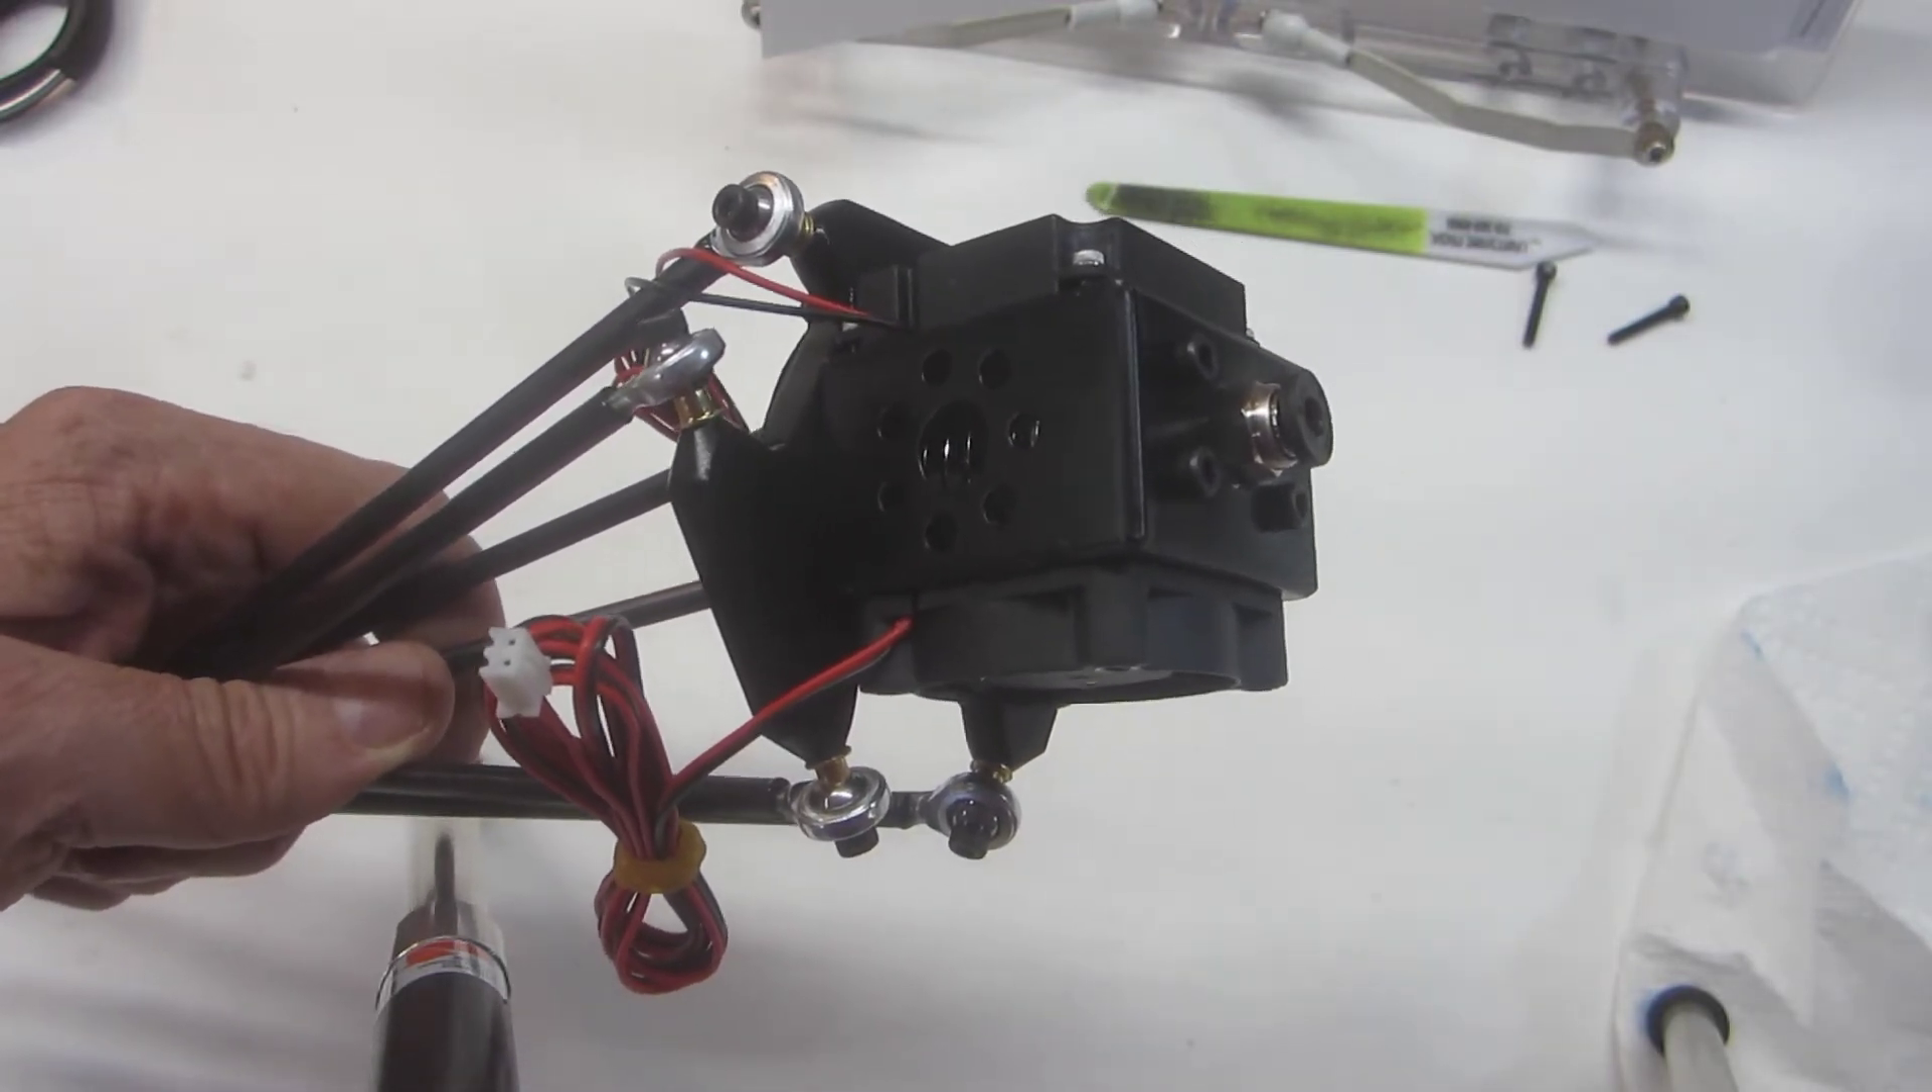Okay this is the completed effector assembly with the rods installed and I'm ready to put that aside and go back to building the rest of the frame.